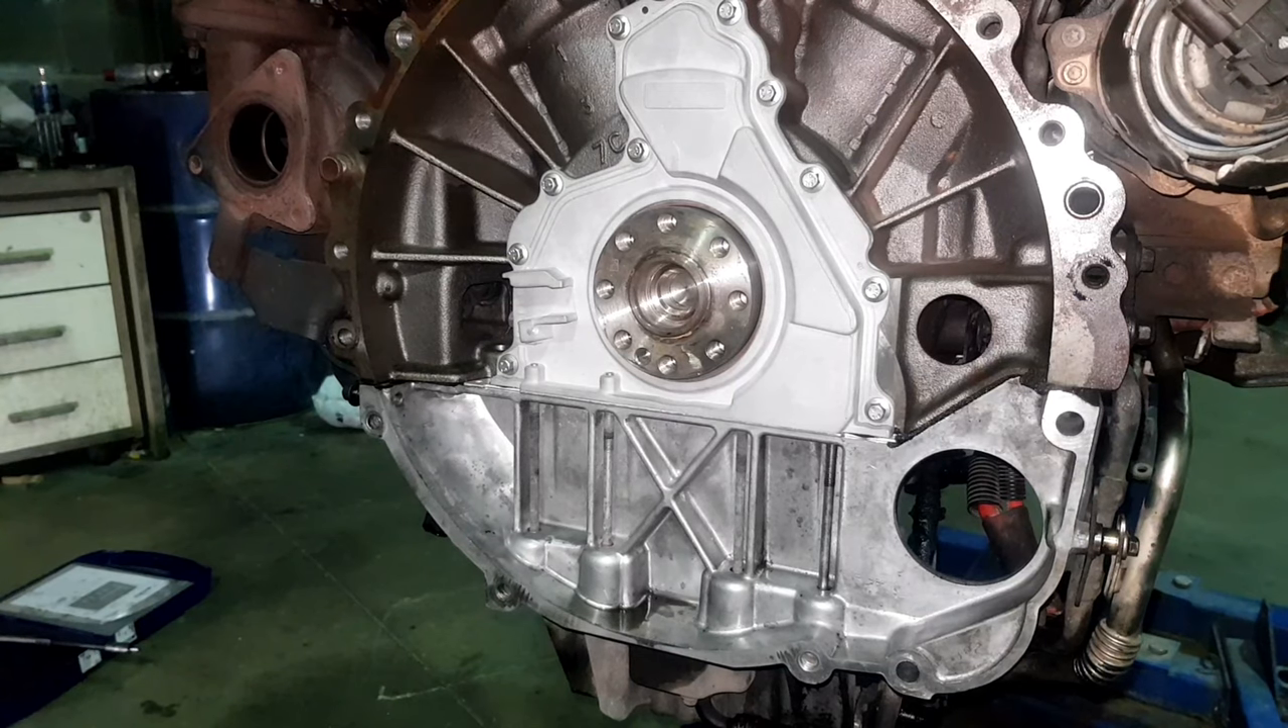Okay we are now obviously as you can see I've taken the drive plate off.